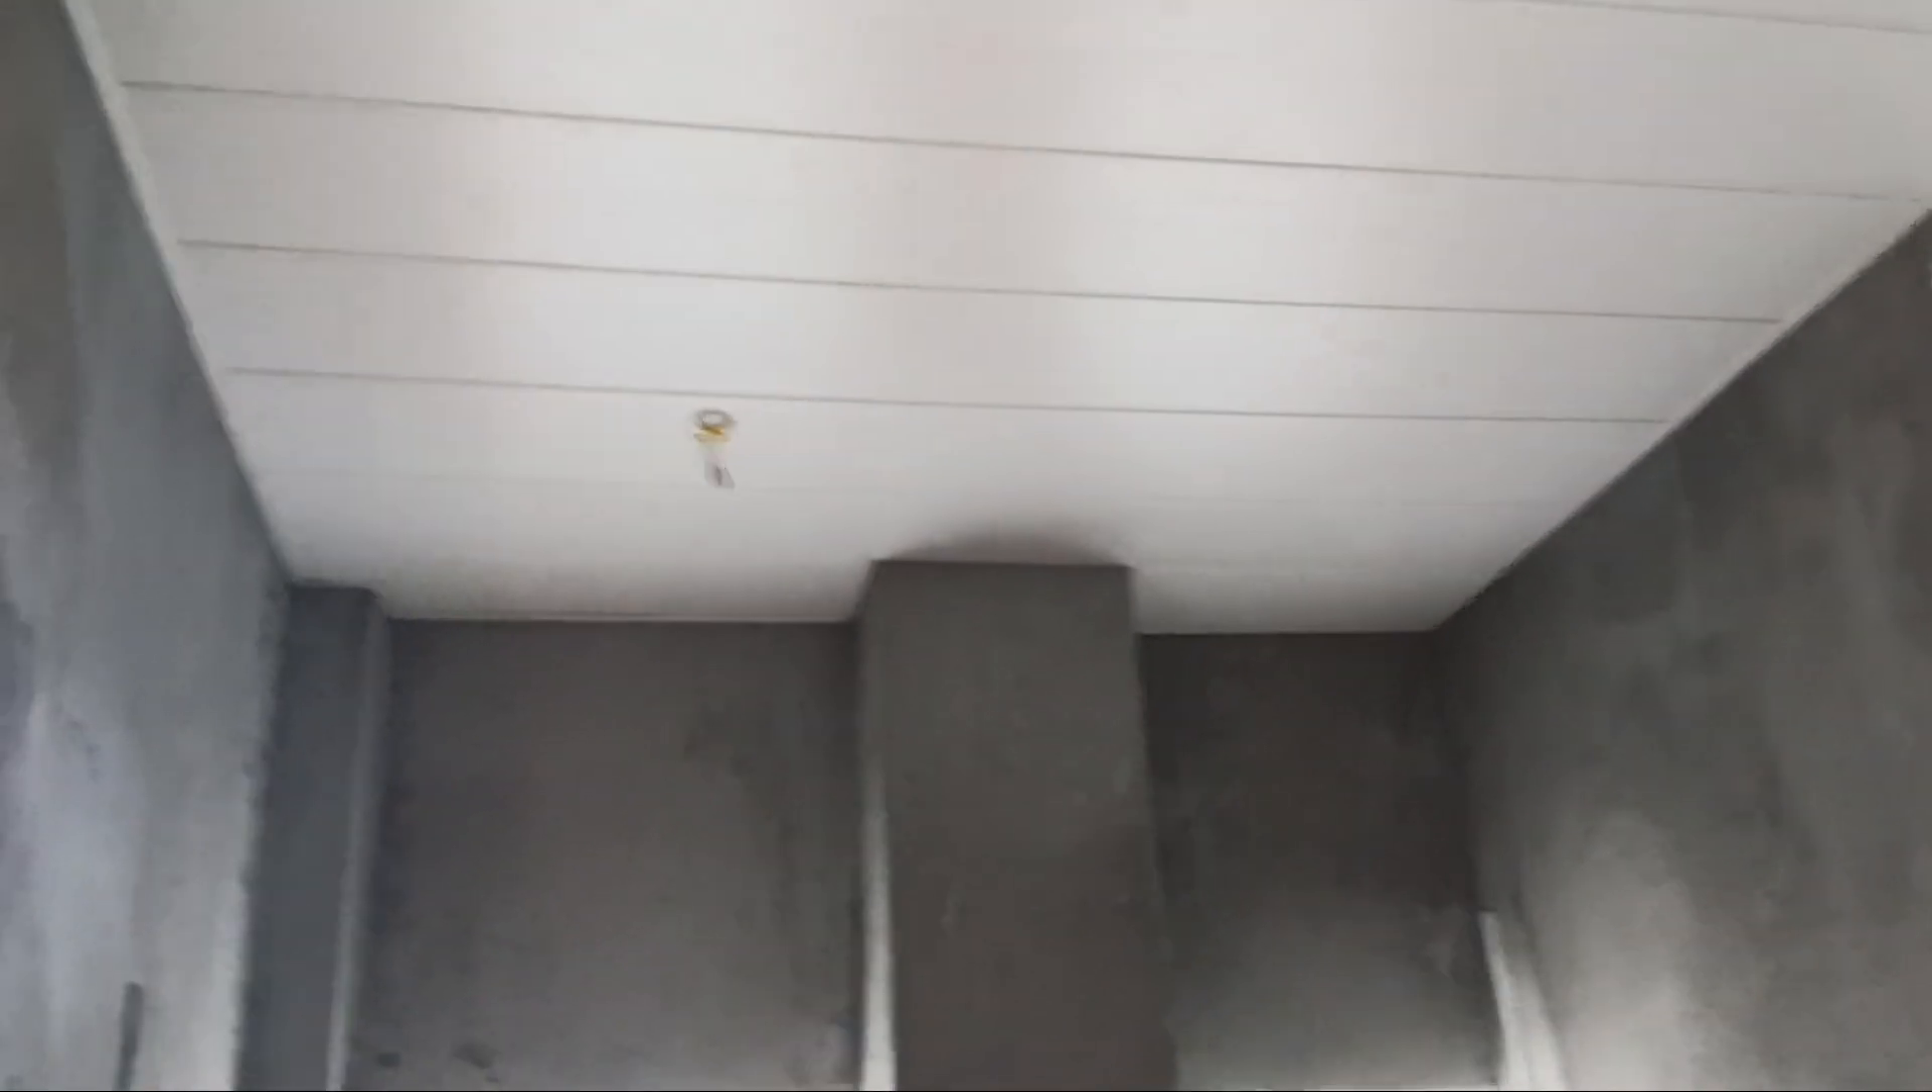So coming into the bathroom here, voila, you can see the ceiling in place. So these strips, they're quite long, they're 290 centimeters long.